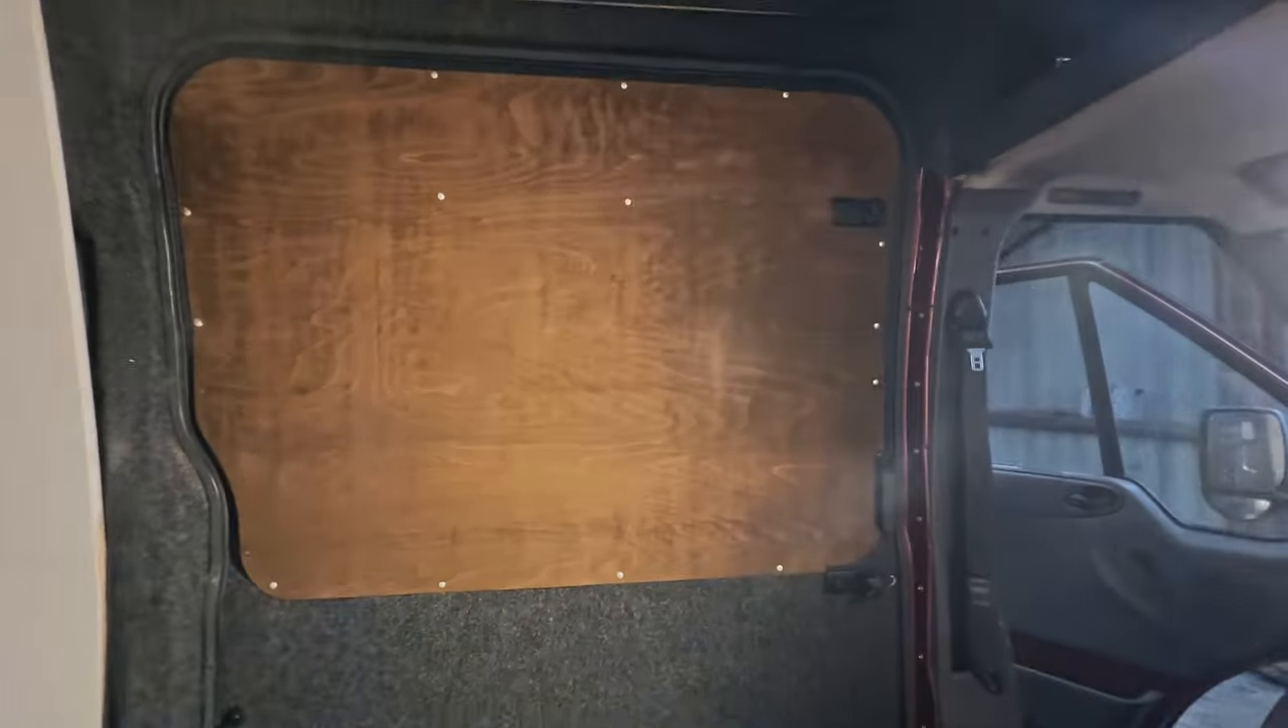We also decided to fix the sliding door panel on and it looks lovely.